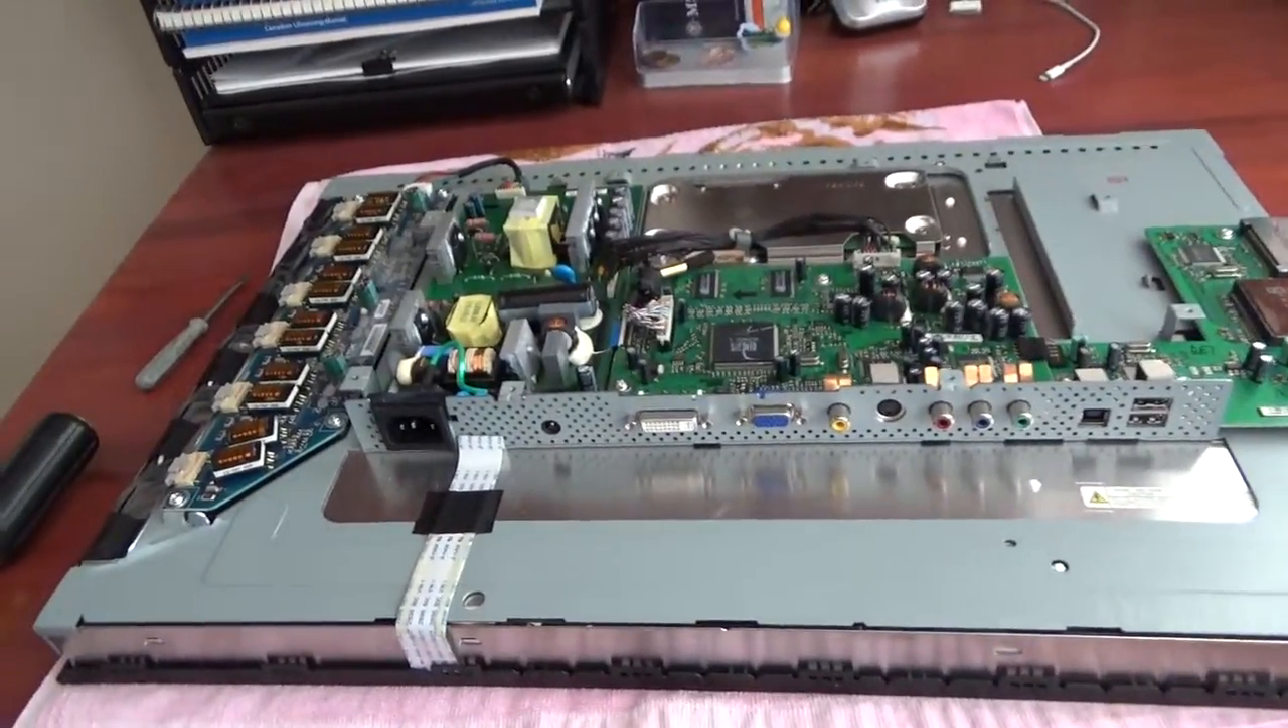So this is now what the monitor should look like with the shields and screws removed.